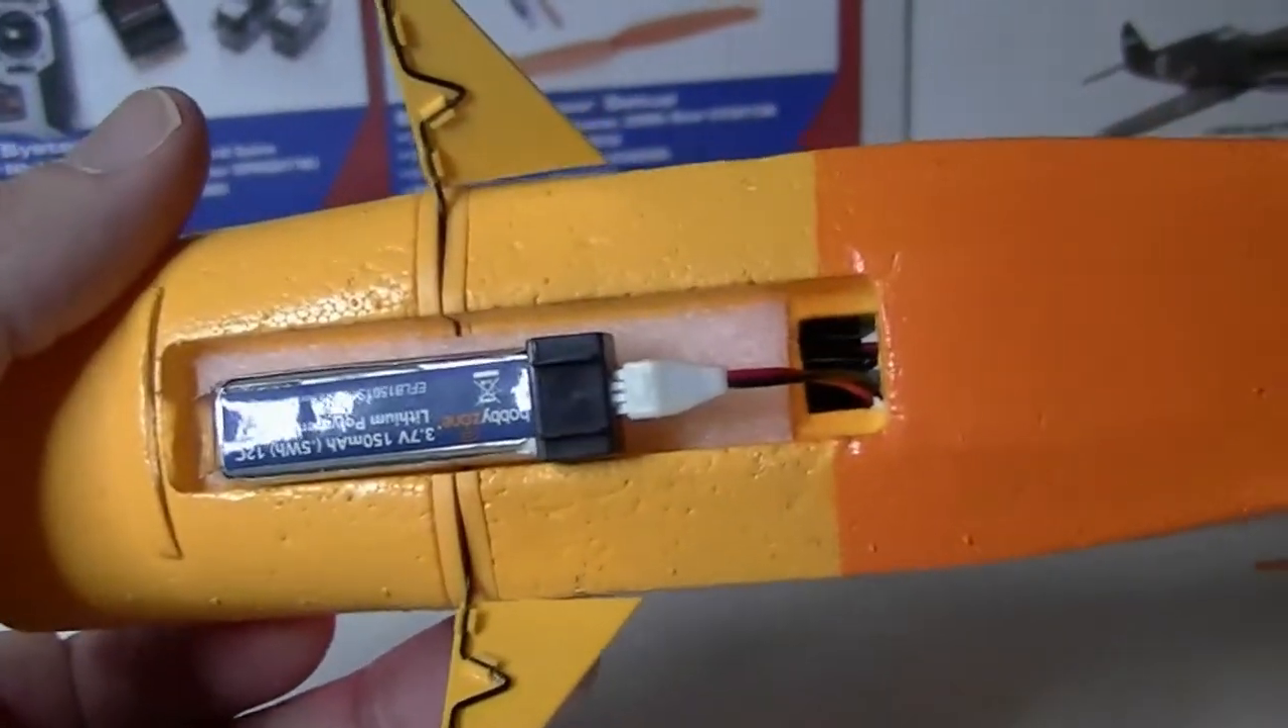I've got this one cell battery plugged in now on the bottom of the plane.